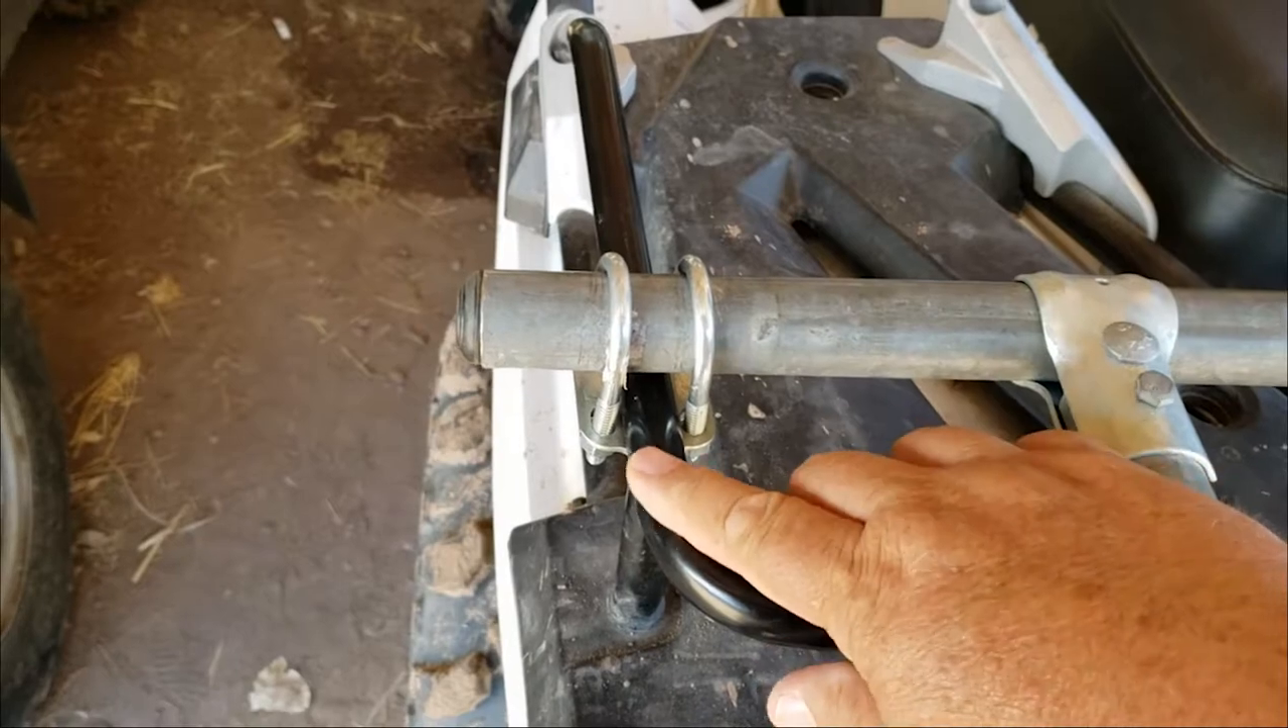My chain link top rail is connected to the tie -down with u -bolts.